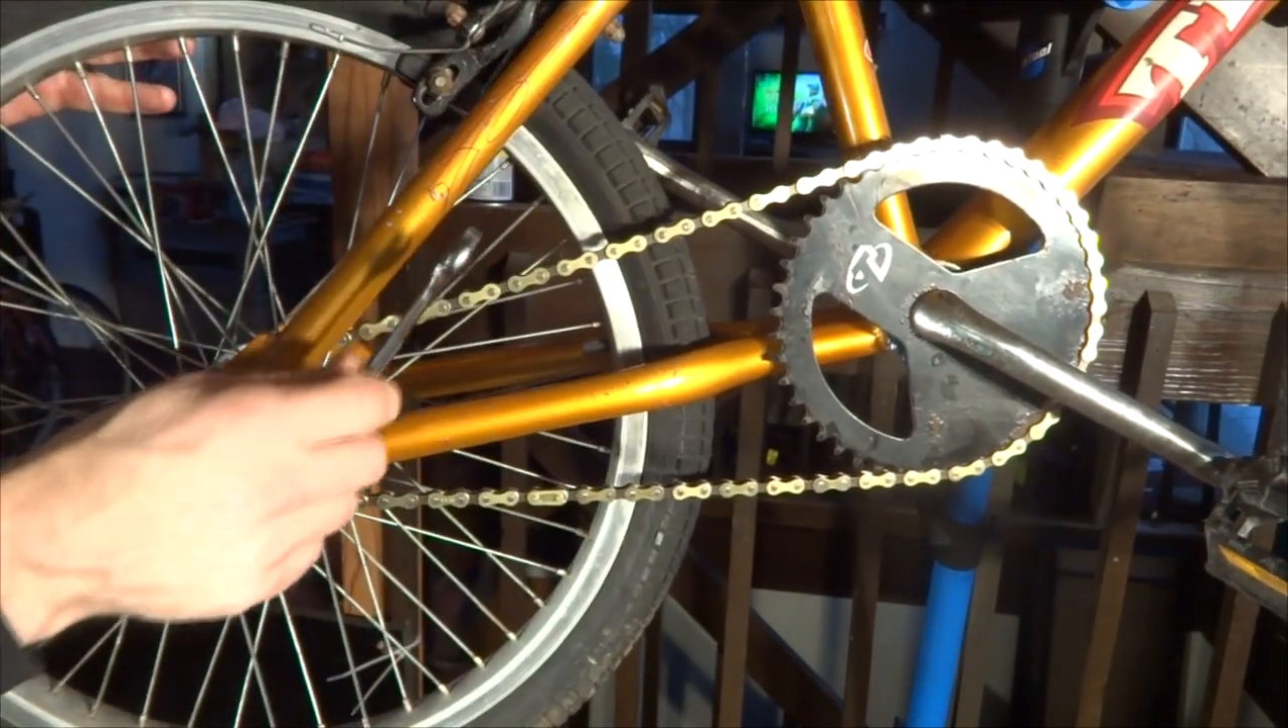And now I have a nice new chain installed.